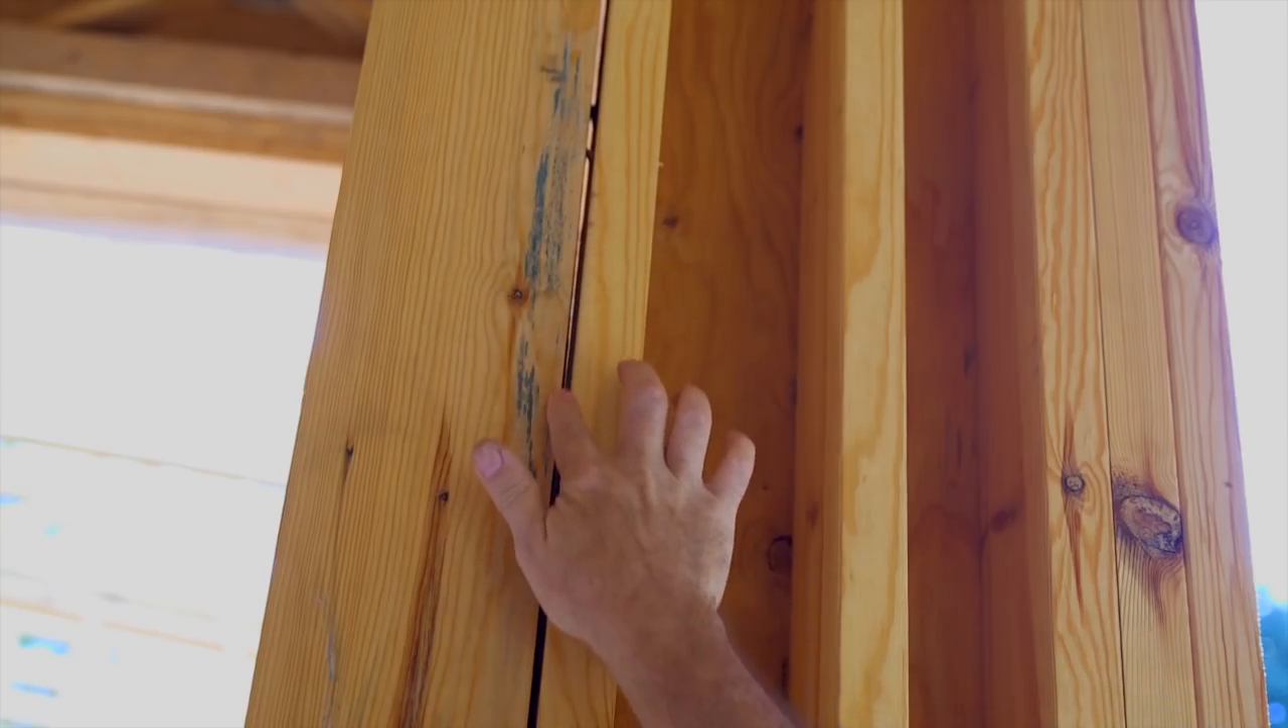This right here, when you've got any set of studs coming together, cripple studs, king studs, things like that, where we have gaps like this, you'll notice up here, I can see daylight right through the gap on this.